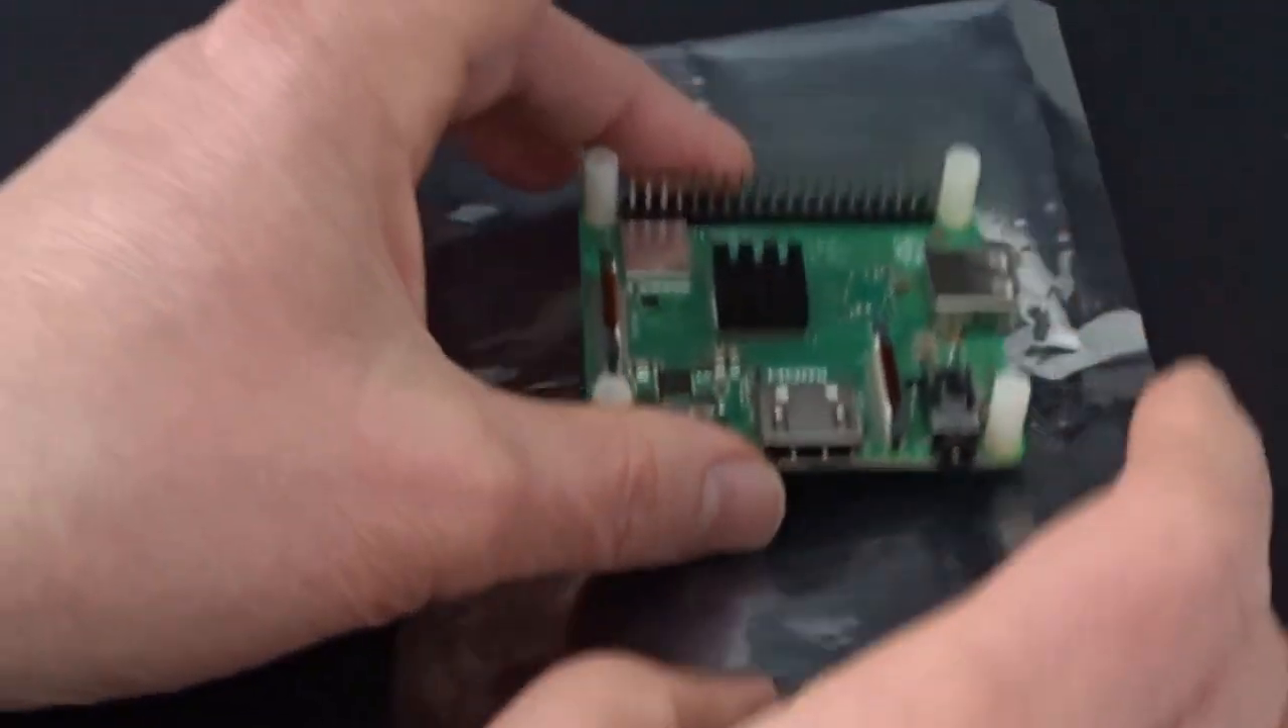And there we go through the magic of video that's all four standoffs attached and ready to go.